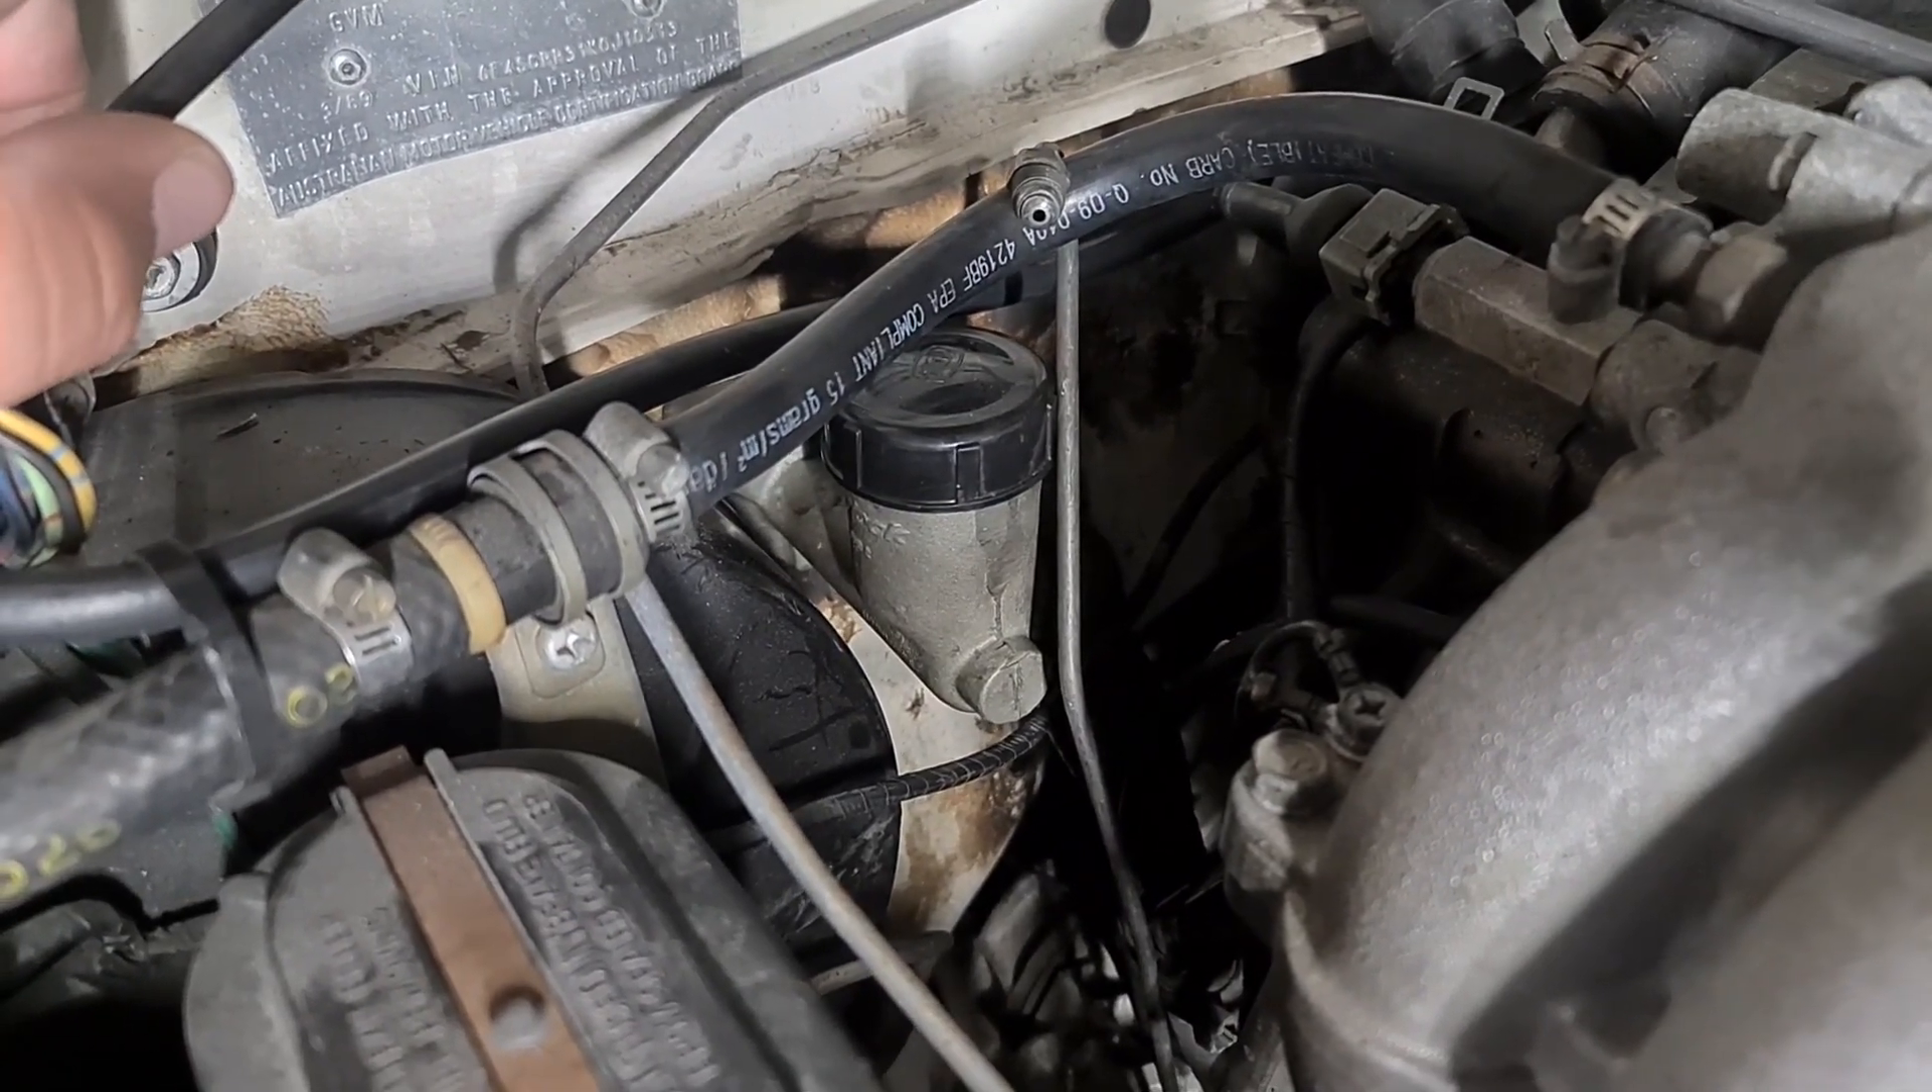Okay, so the master cylinder is in.